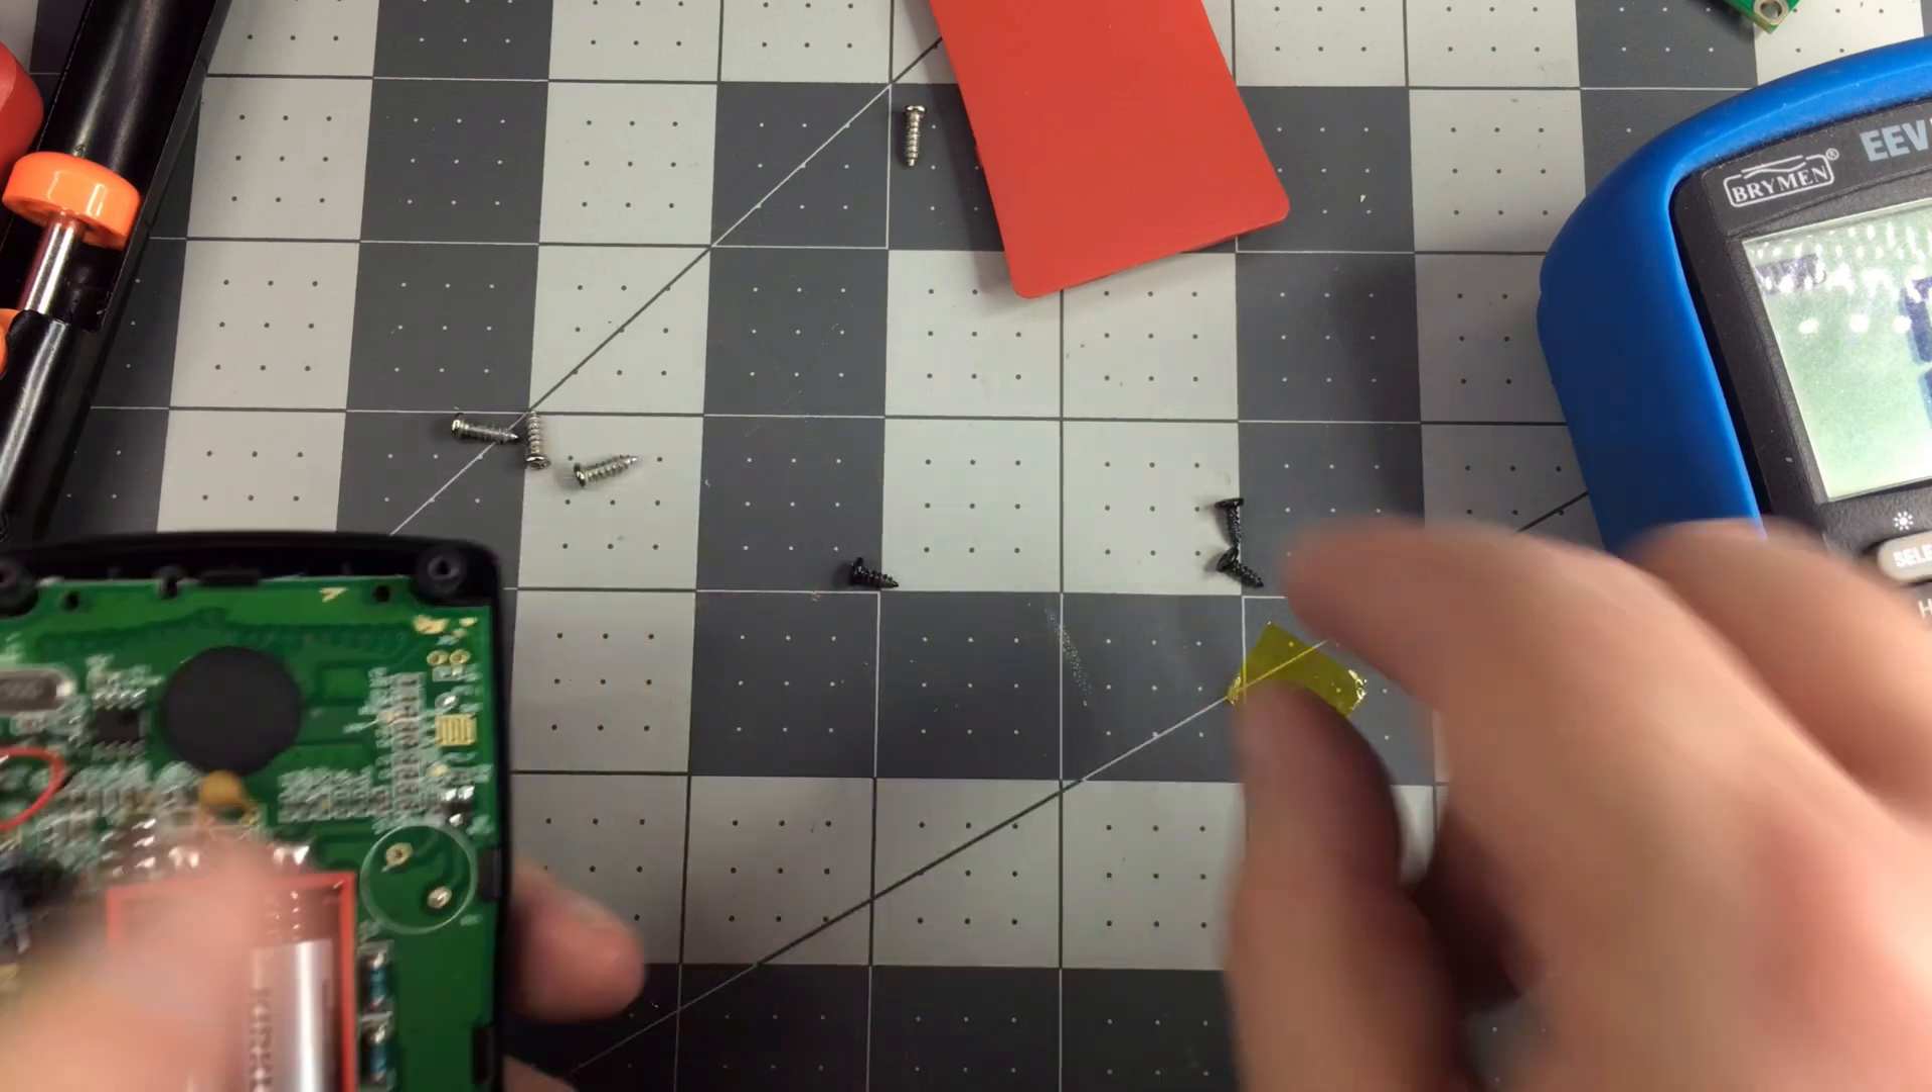Okay, so what I need to do now is put all these little screws back in.